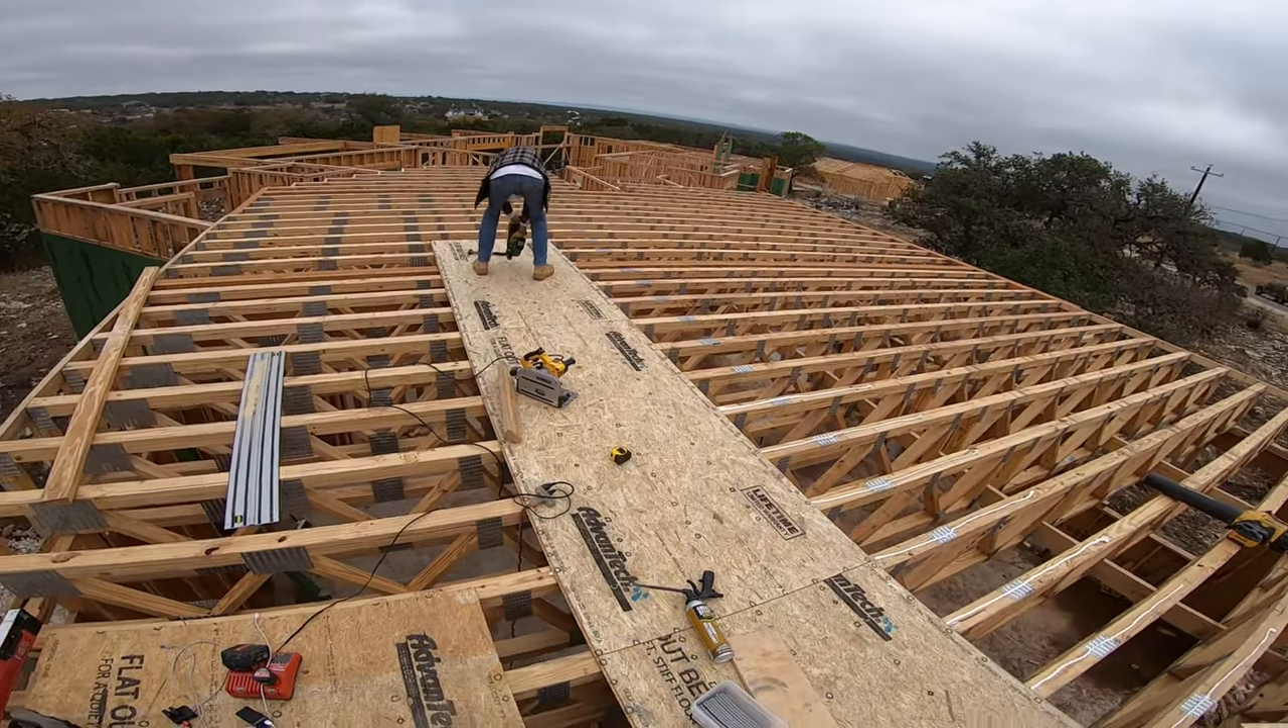We've got three sheets down so far. And we've only got 25 more to go up here before we're done.